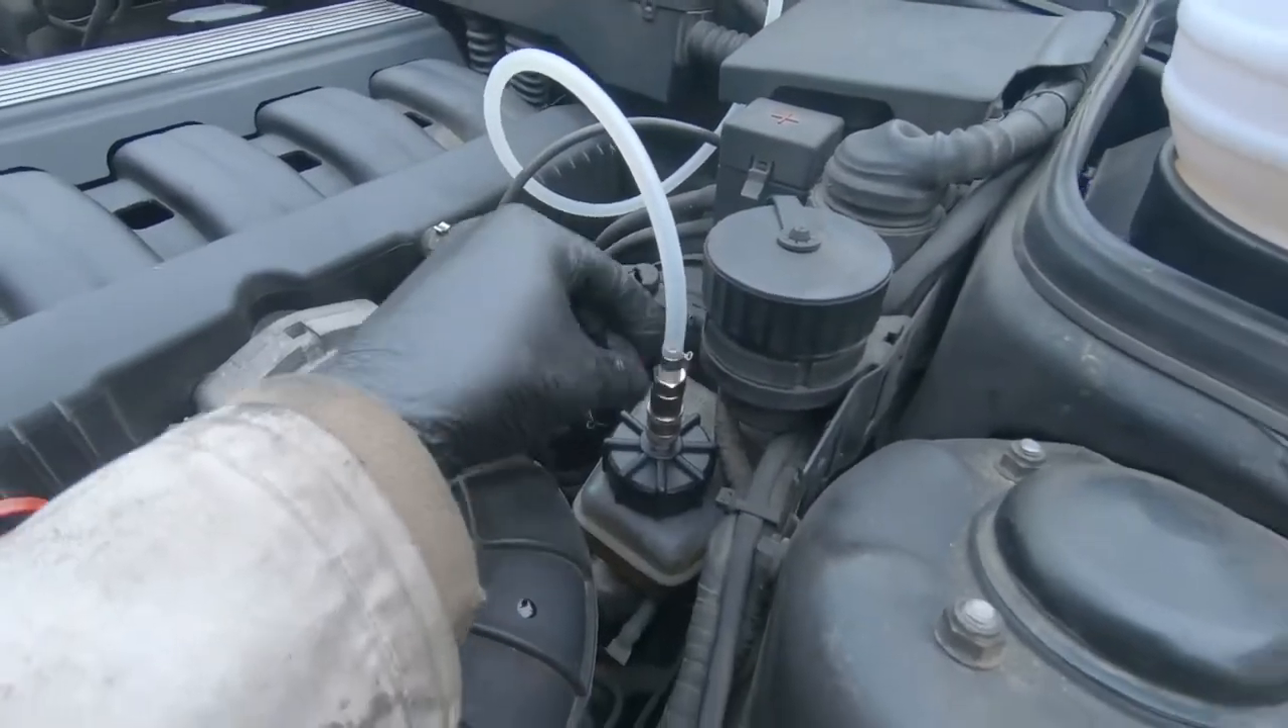J'ai mis le bouchon j'ai mis la connexion rapide.